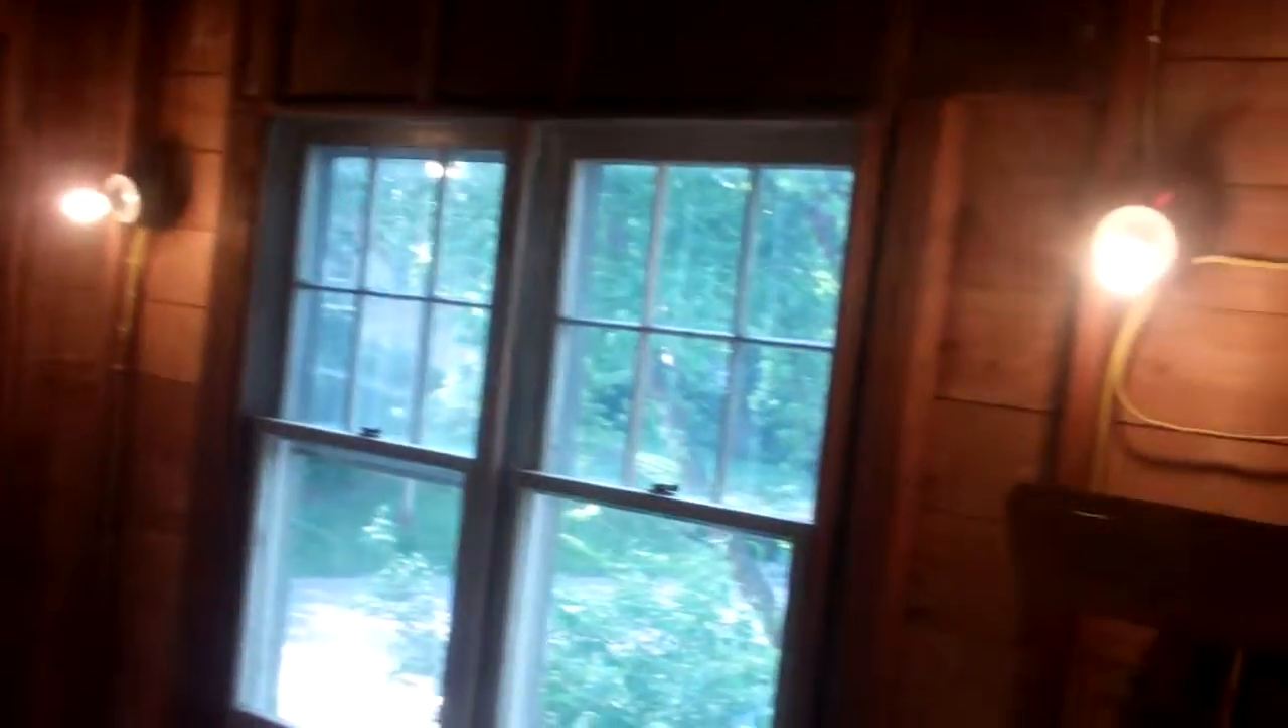Obviously, we're still out of the bedroom, but we've got all the electrical run now. You can see we have all the lights in.